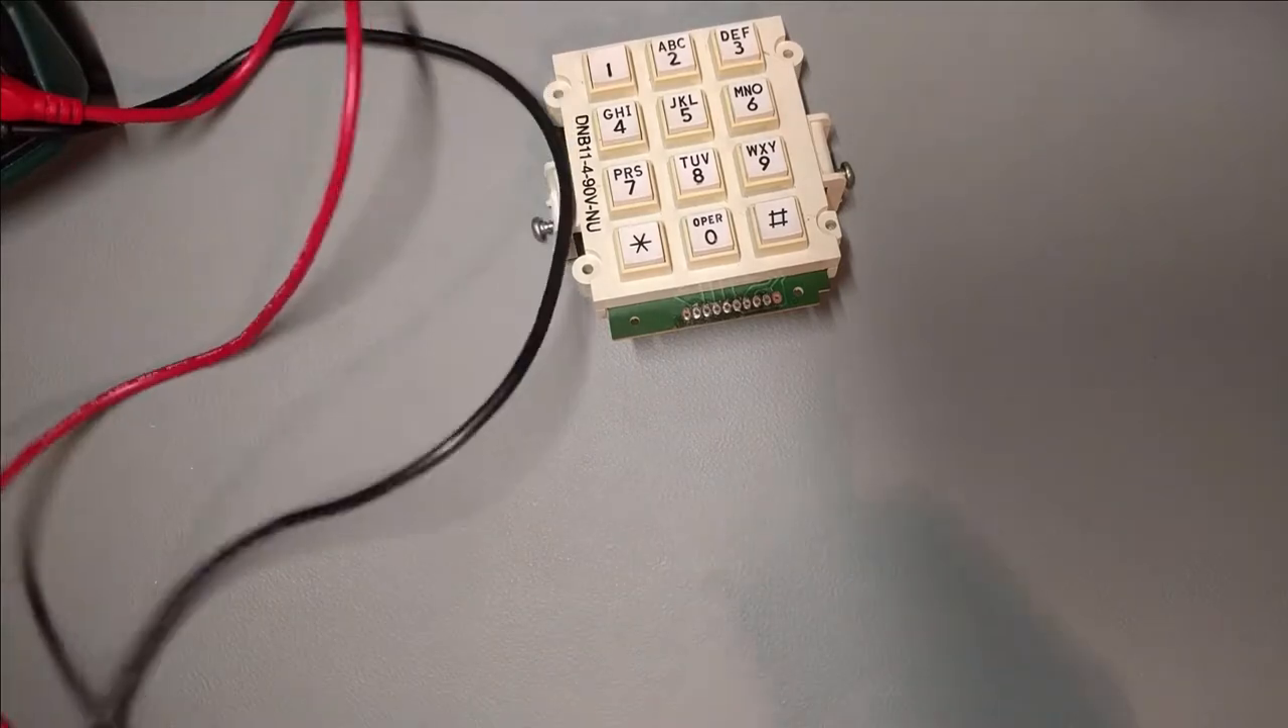Okay, this is the keypad from the phone. I've removed it here so we can interrogate it a little bit.